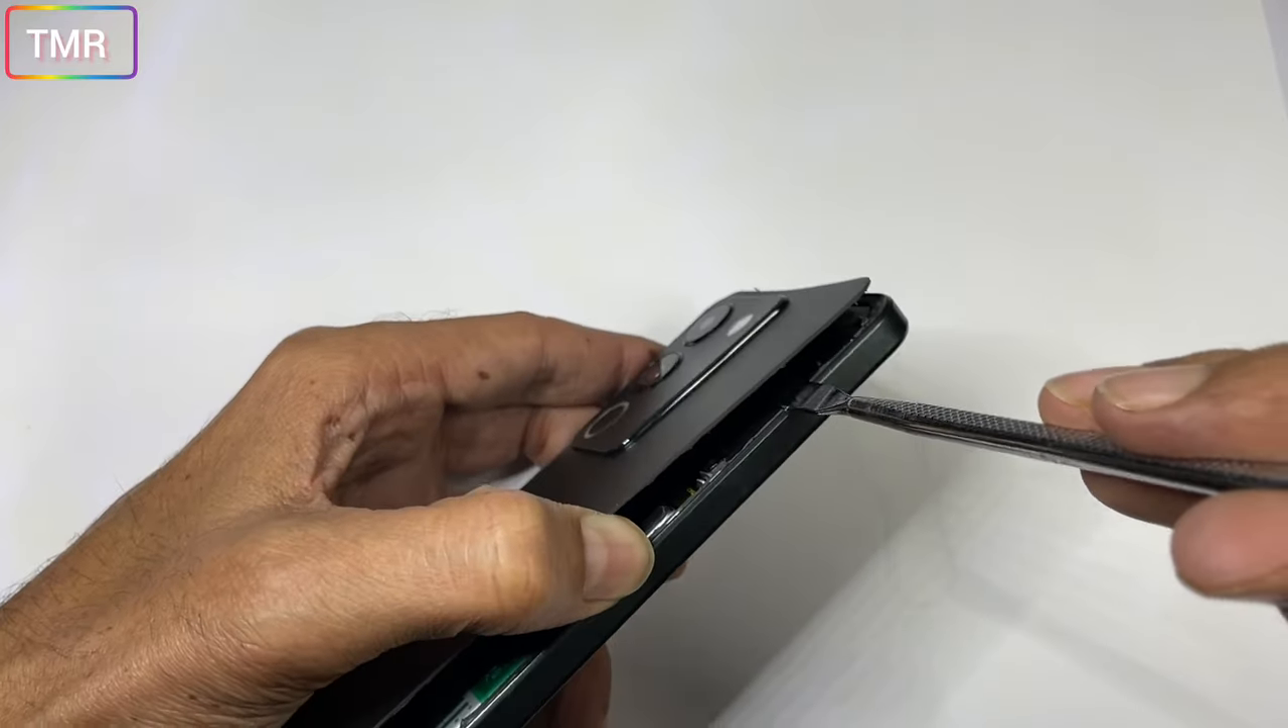थोड़ा सा बेक पेनल खुला है।